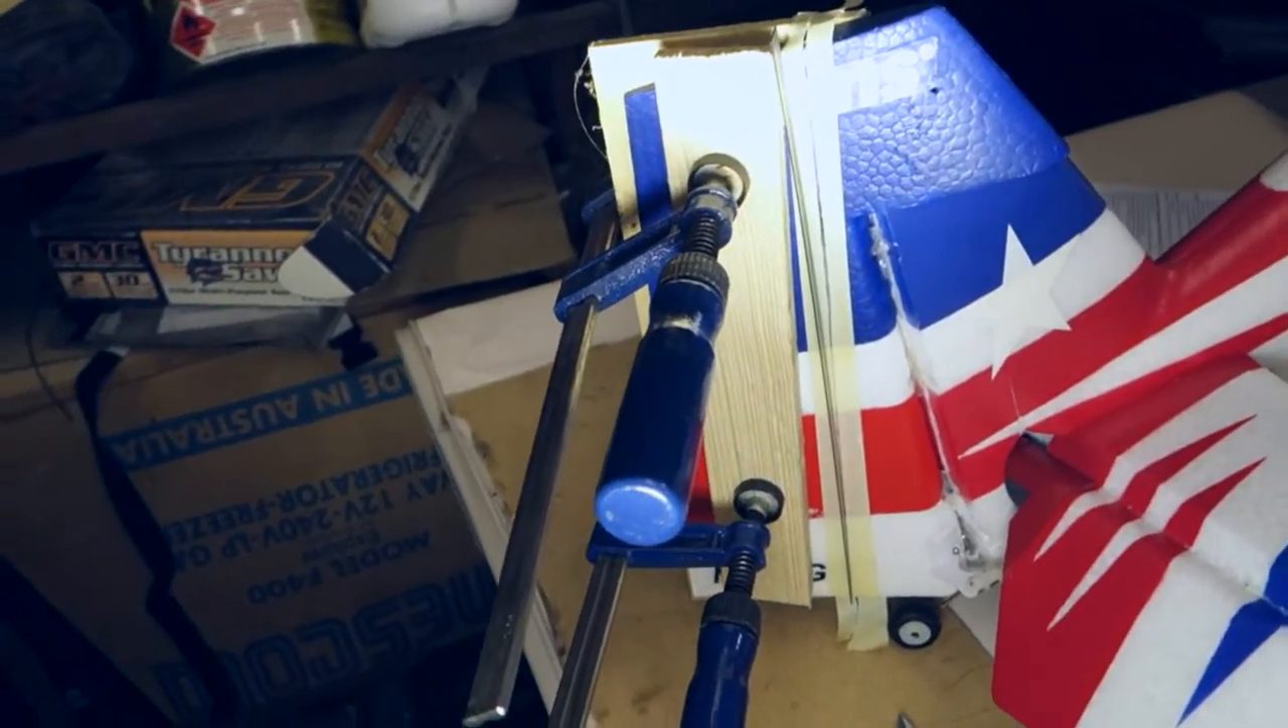So as you can see, the rudder is now well and truly clamped up with two pieces of wood either side and the trailing edge and the twist is all gone.